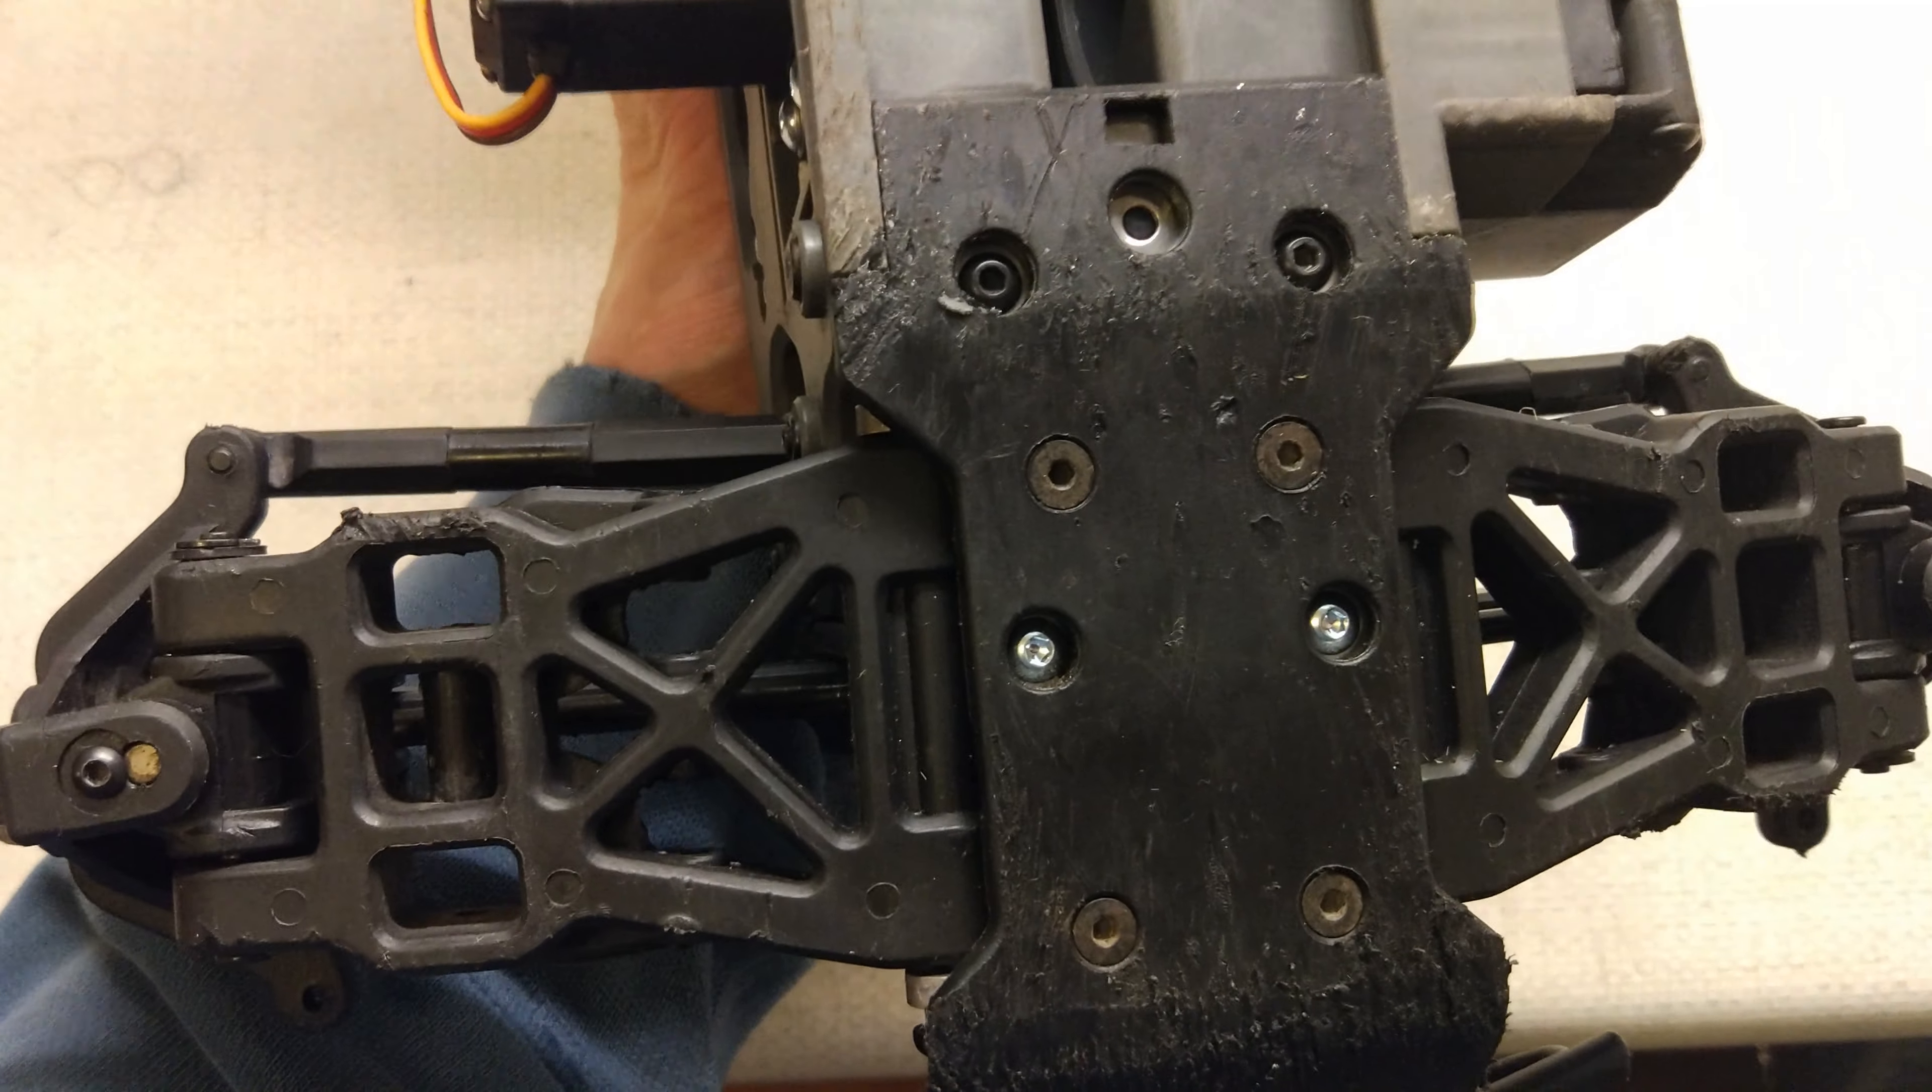So I did get the front end all back together with new screws mostly. You can see a couple of them there.